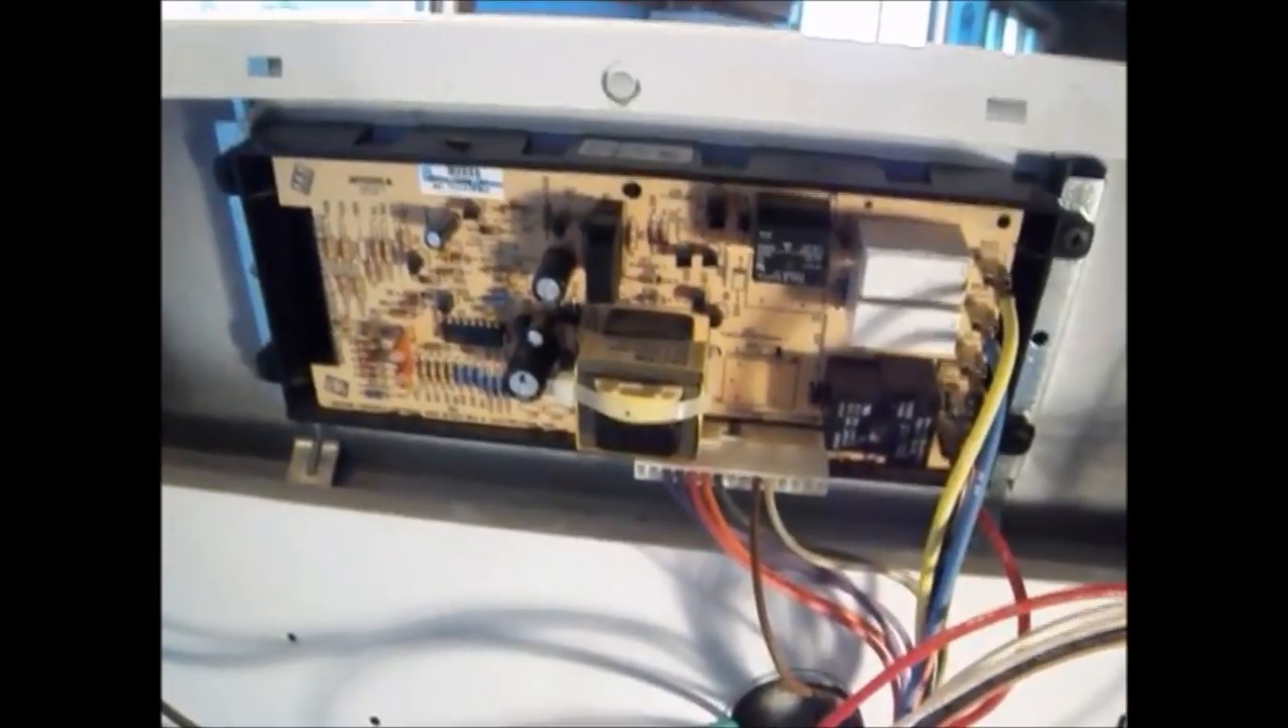Okay so we have removed the back upper panel by removing about six or seven sheet metal screws and that allows access to the board which is right here.